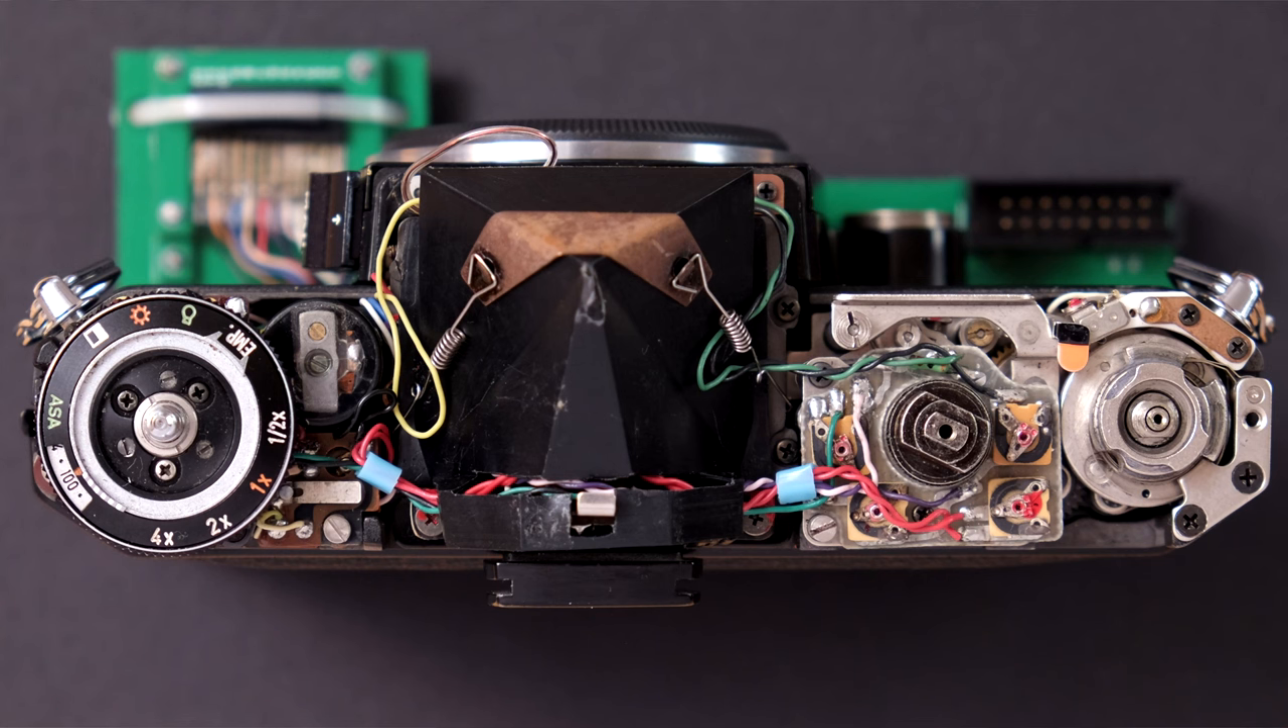These springs are quite annoying, but I think I finally got them back where they were attached originally.